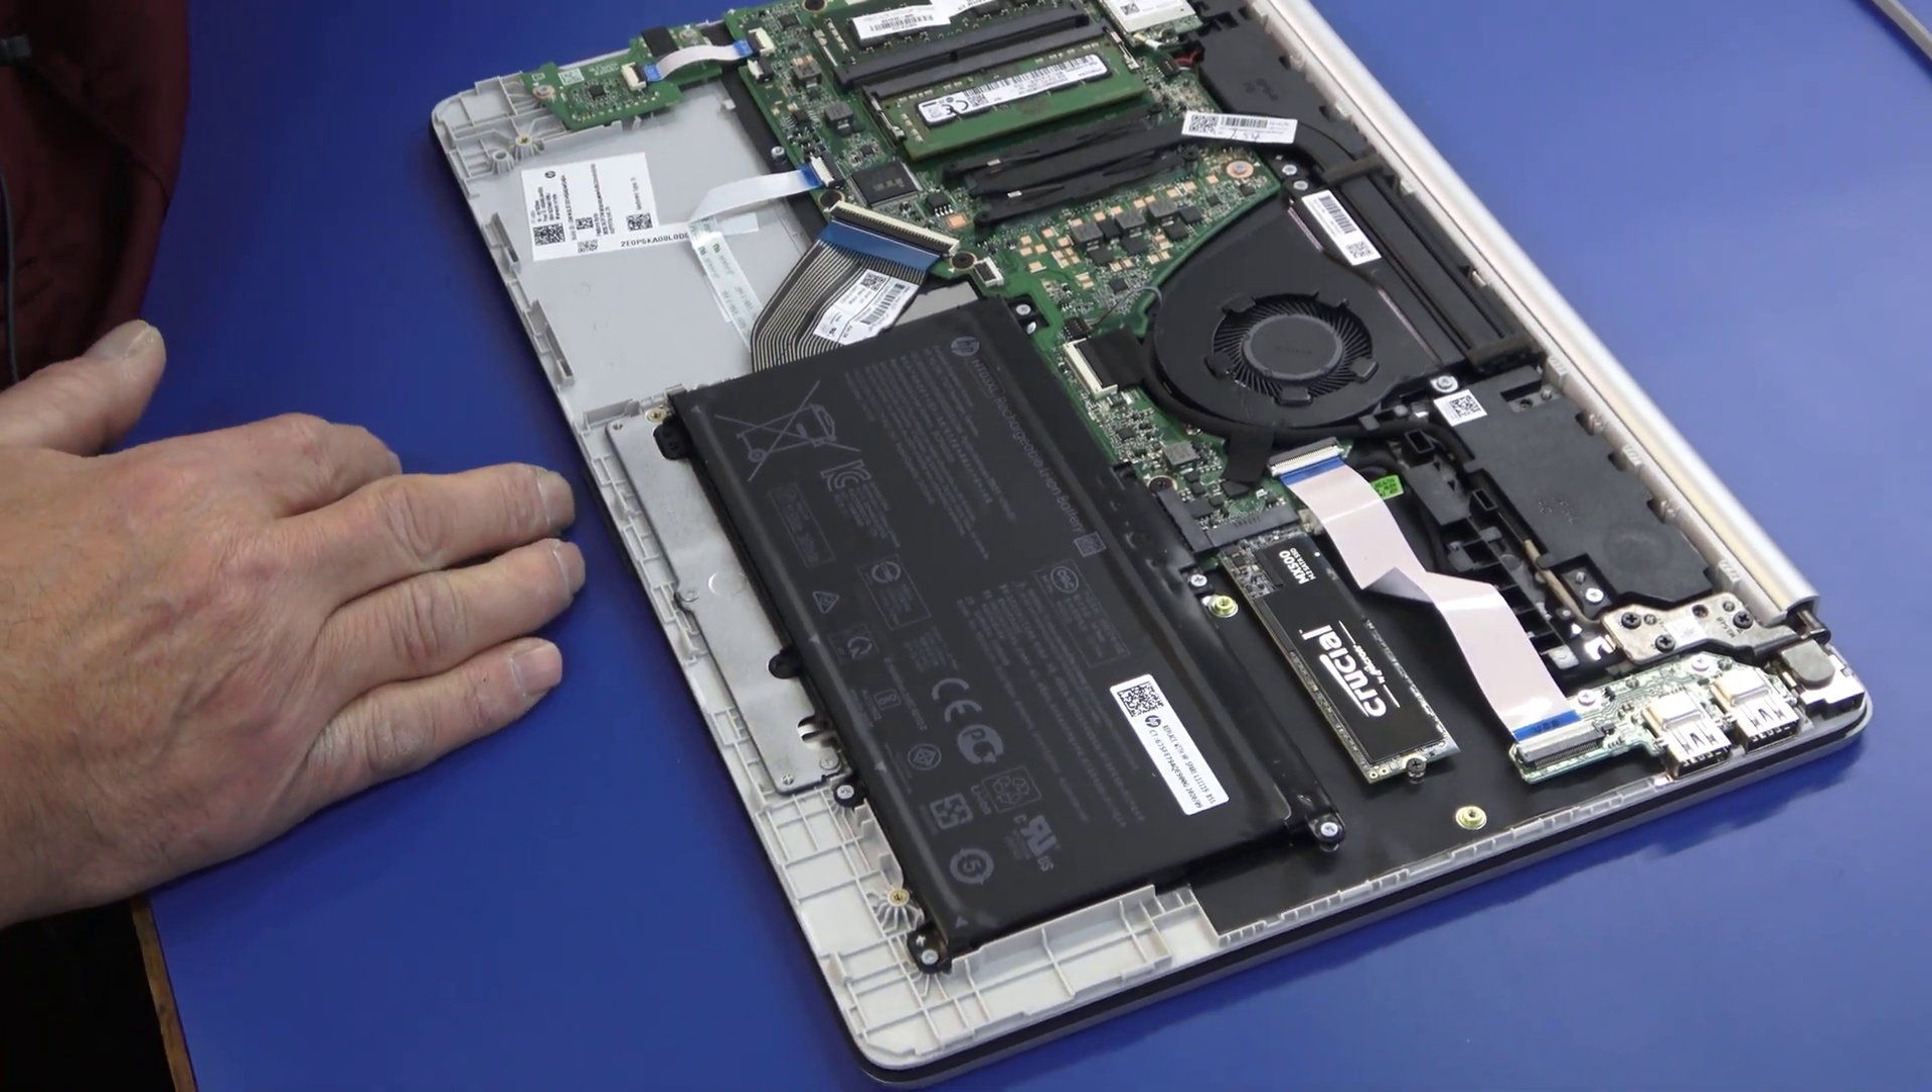We got our battery remounted. Our SSD and our RAM.